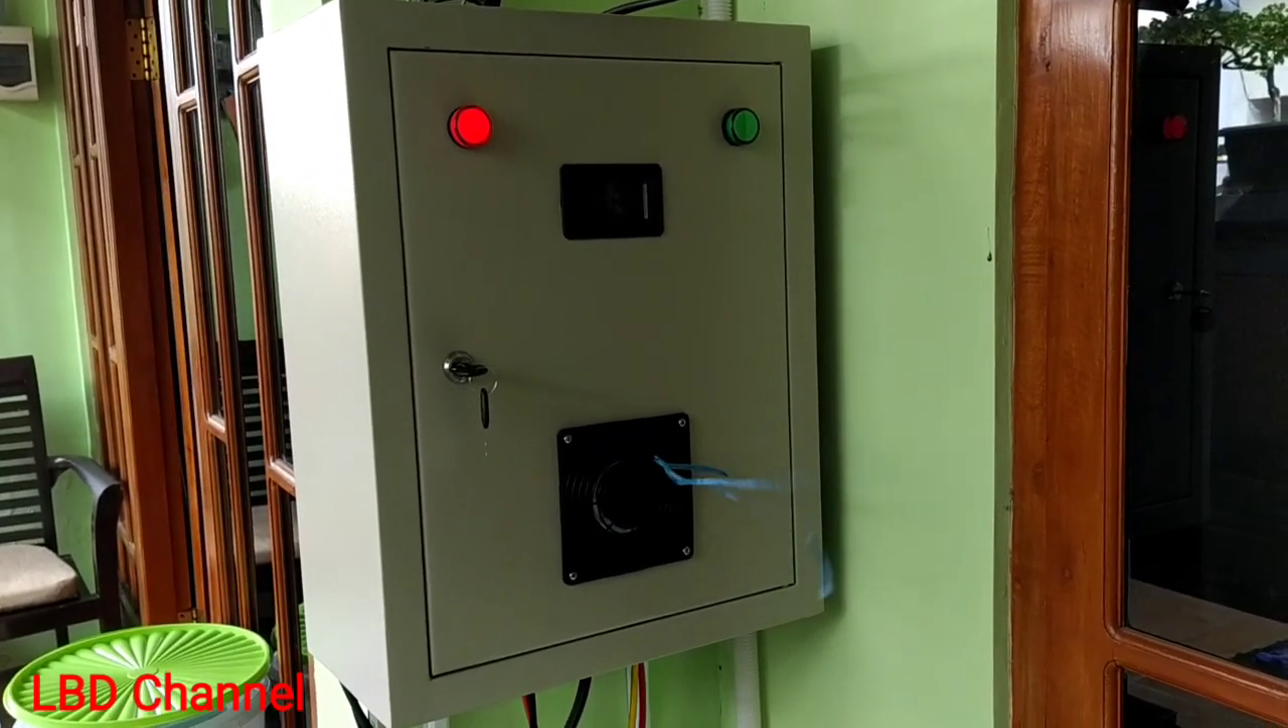Sekarang Untuk Box Panel Sudah Selesai Dipasang Termasuk Kabel Kabel Dan Meletakkannya Di Dinding.